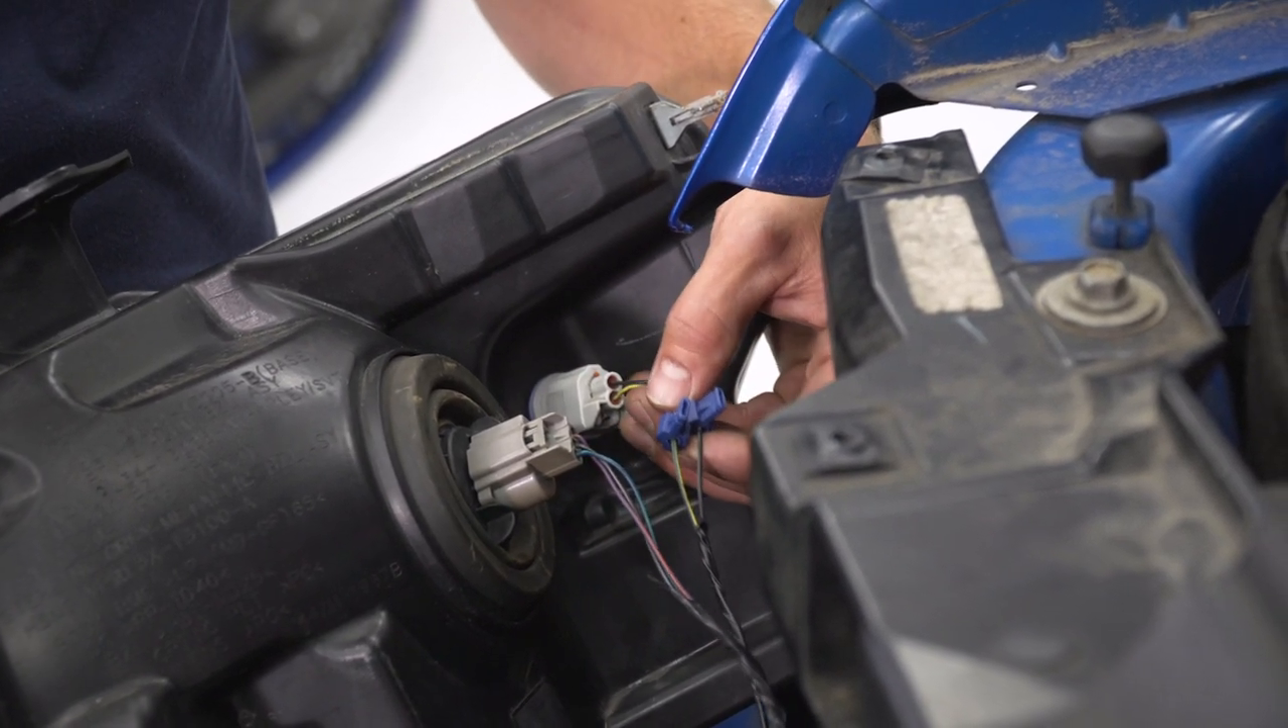As you guys can see, we already have some vampire clips on these wires.